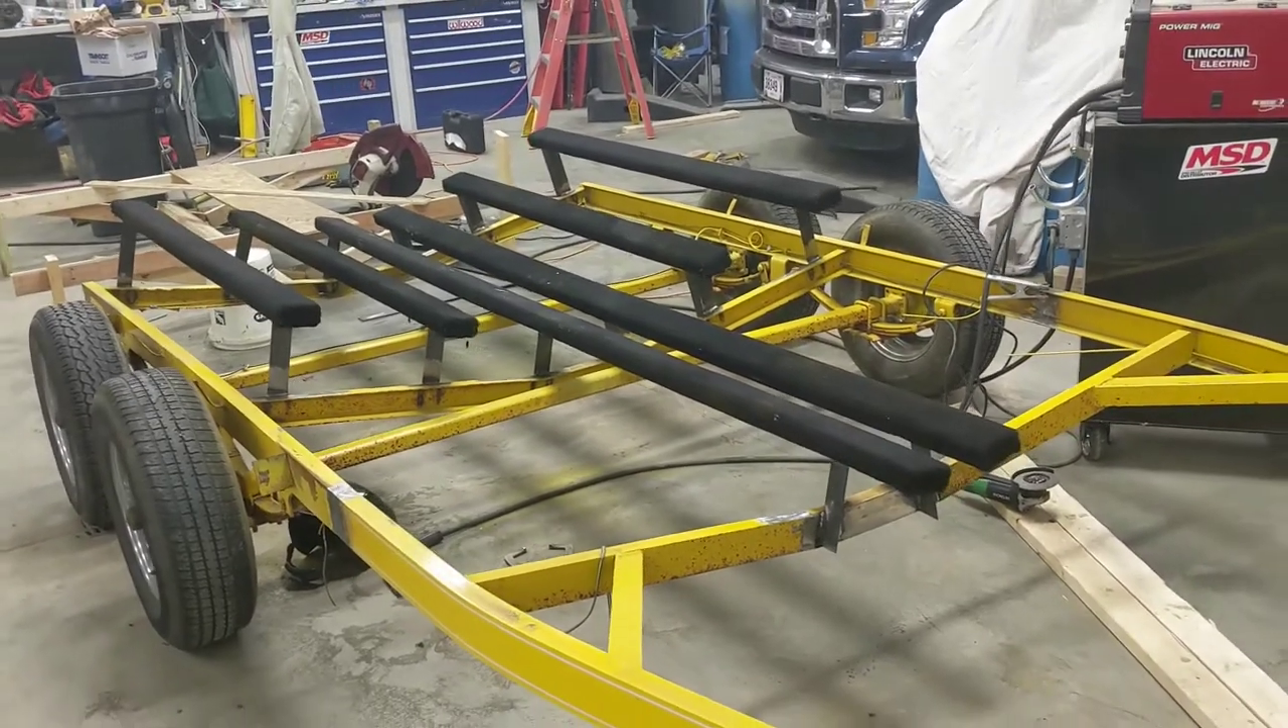So anyway I got the bunks mounted on there with the screws so they're somewhat well not permanently installed but good enough that I can try and test the boat.